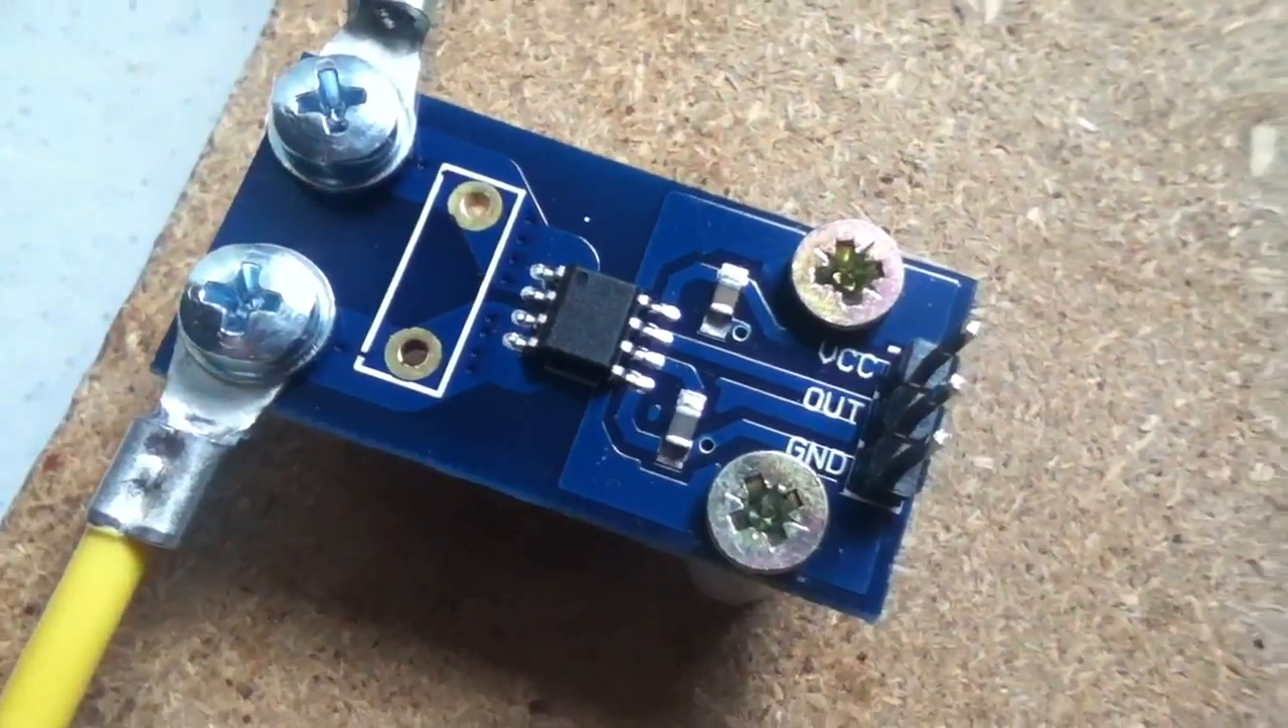So I now have the Hall Effect current sensor attached to my circuit.